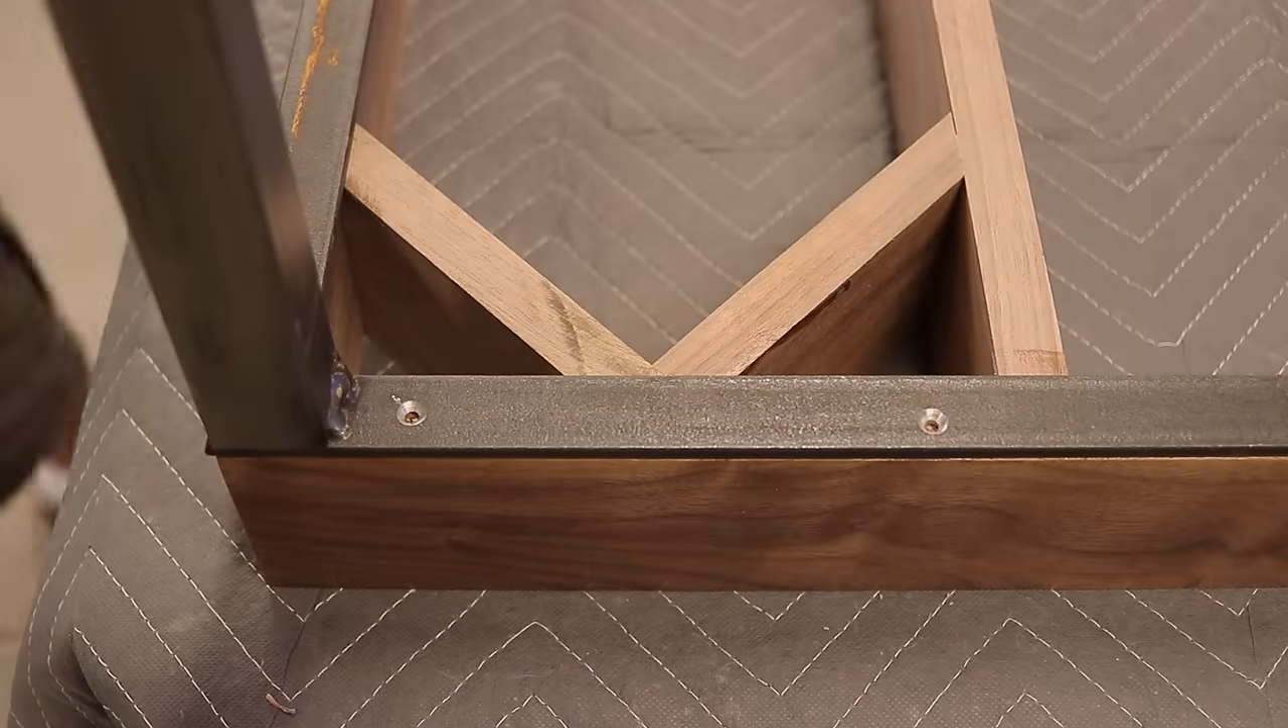Now it's time to uh get the top on you can see it fit perfectly on there just the way i was hoping and i was wanting to.